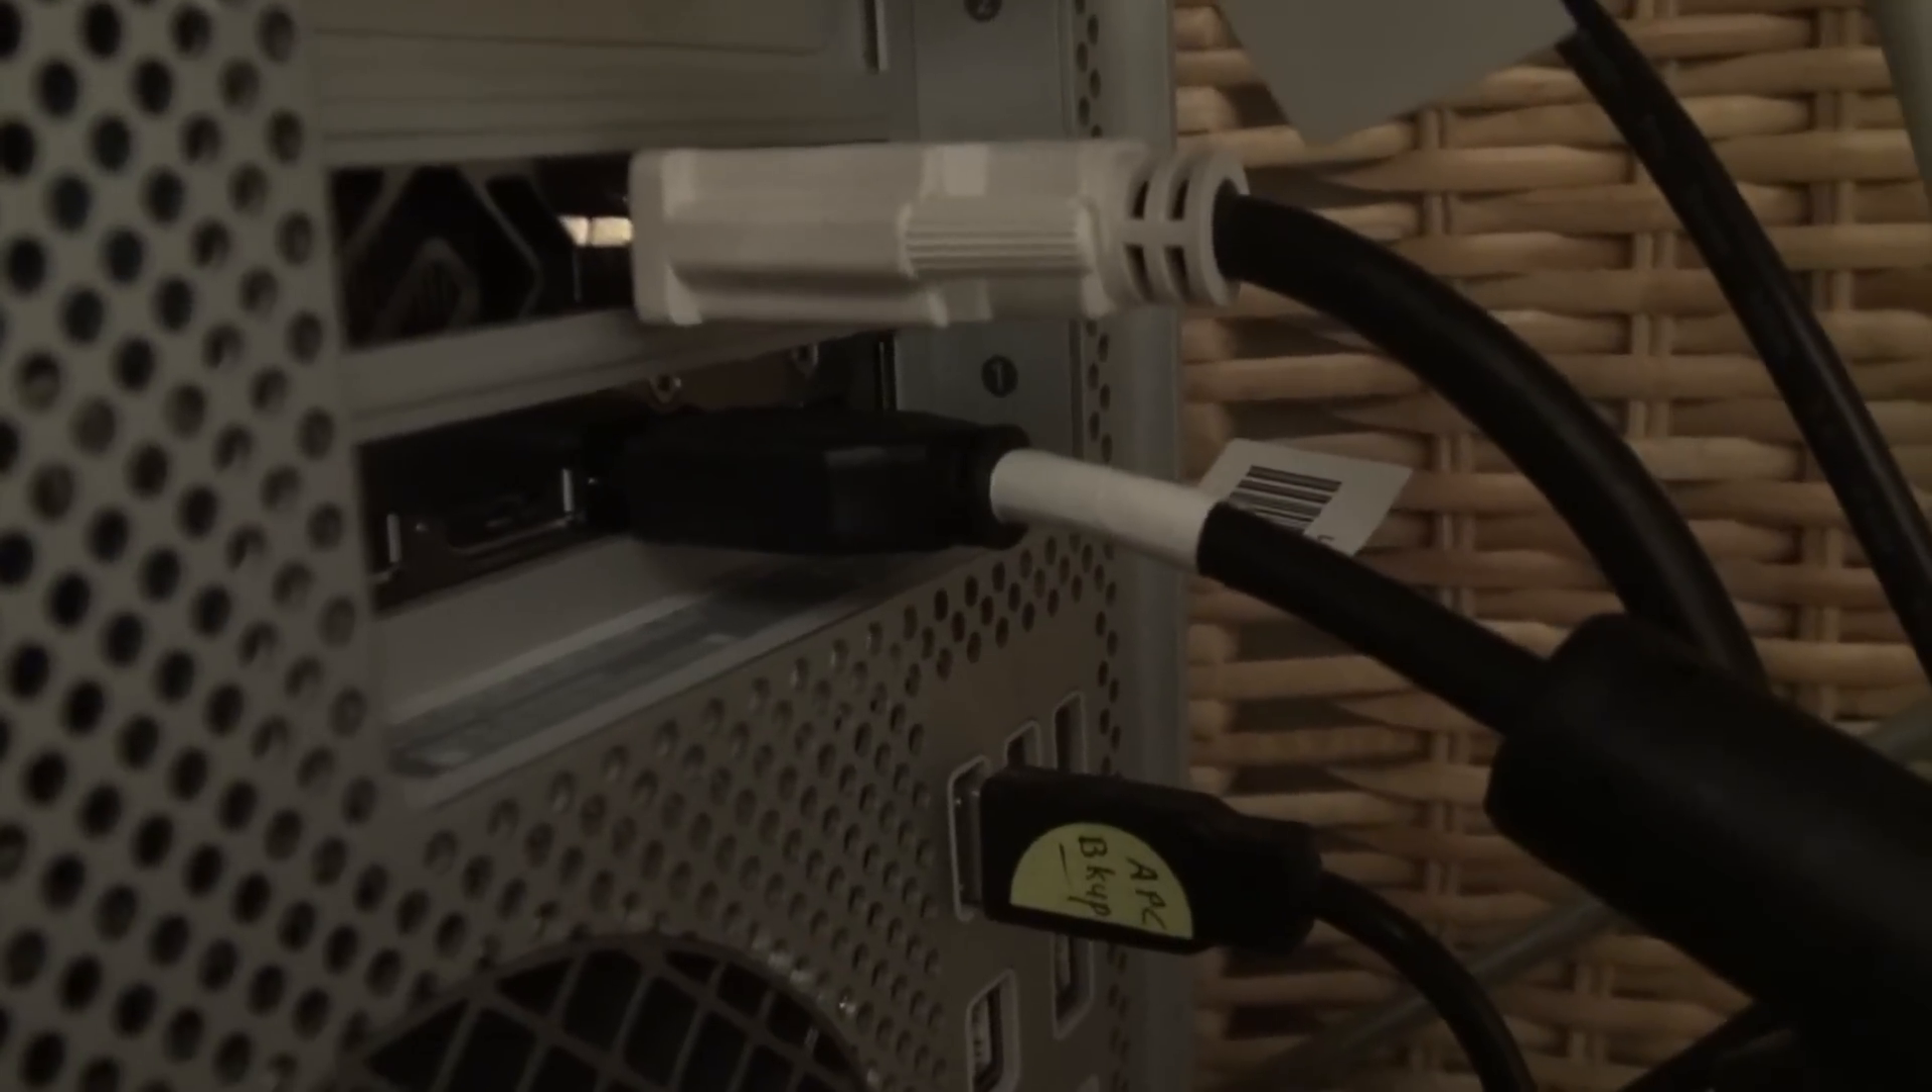So we have the DVI cable hooked up. And an HDMI cable to two of my monitors.